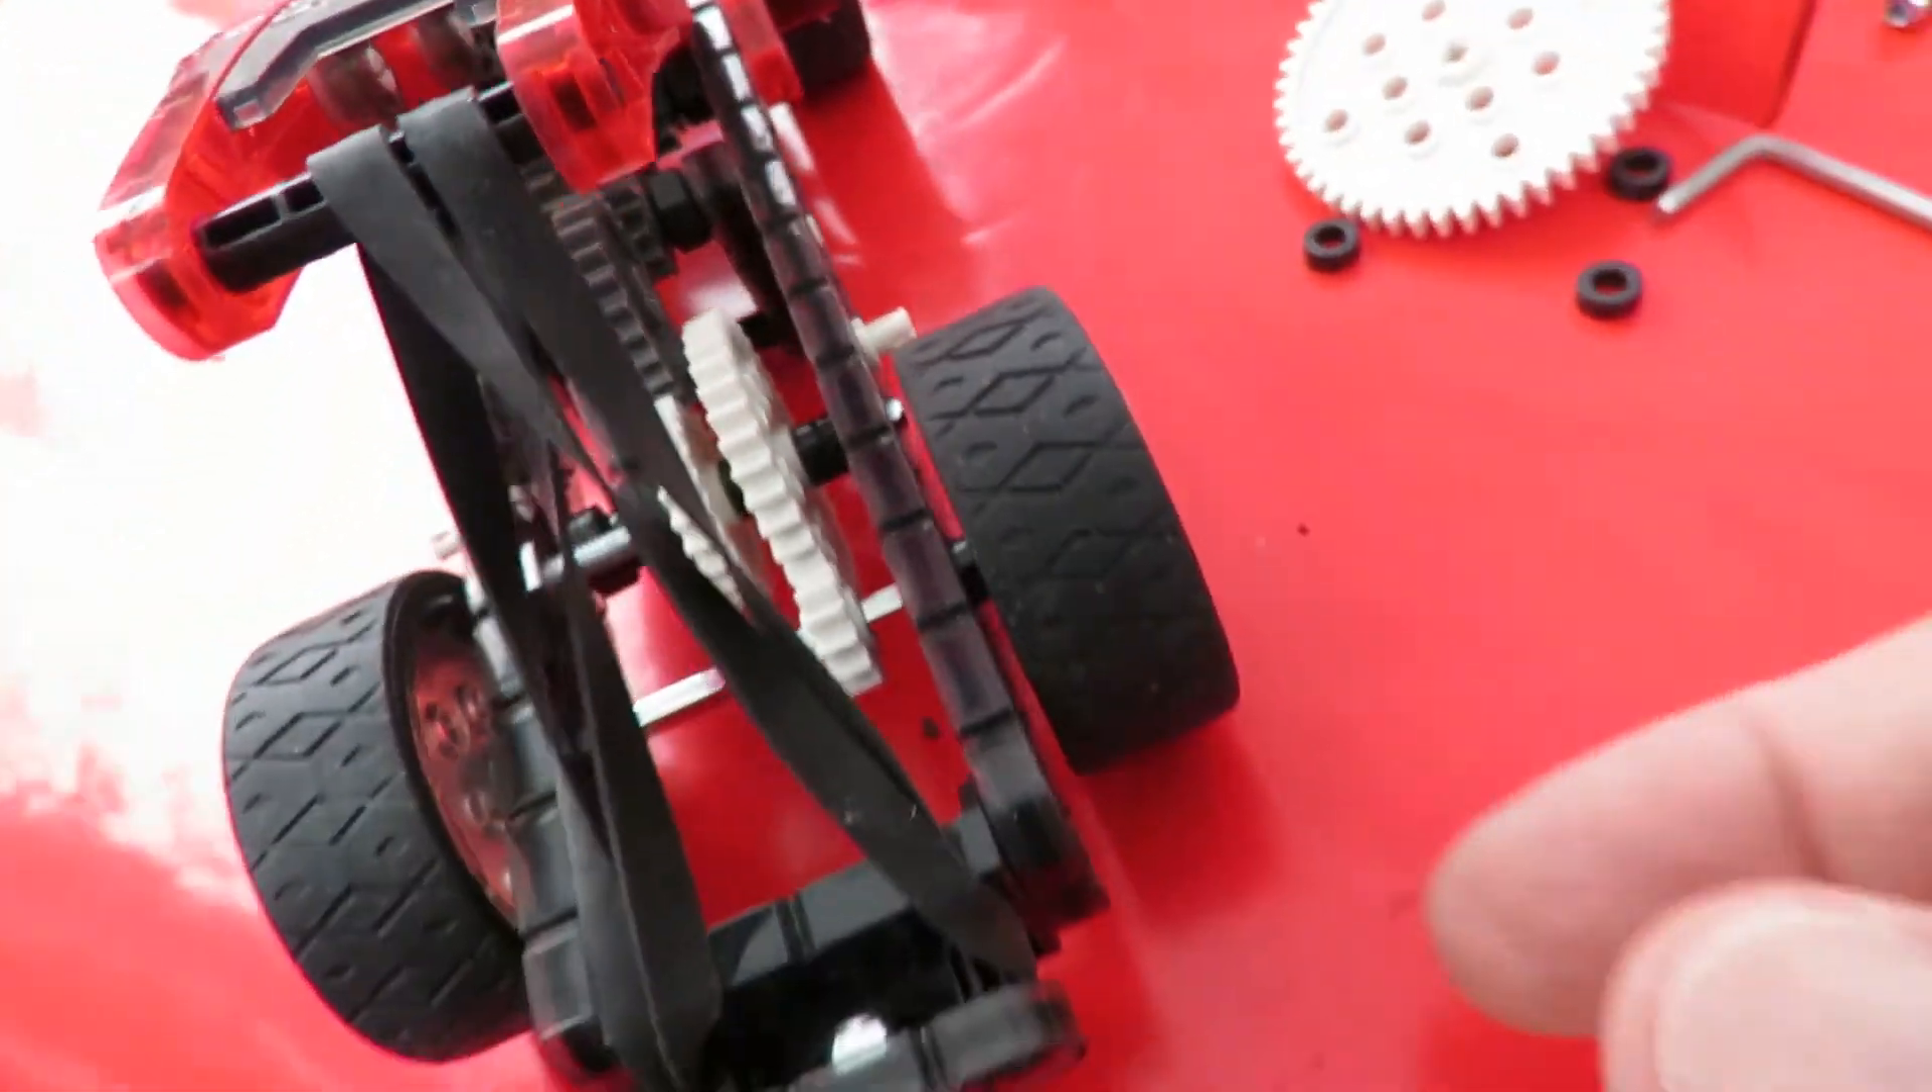I've taken the big gear off. Put the slightly smaller one on.